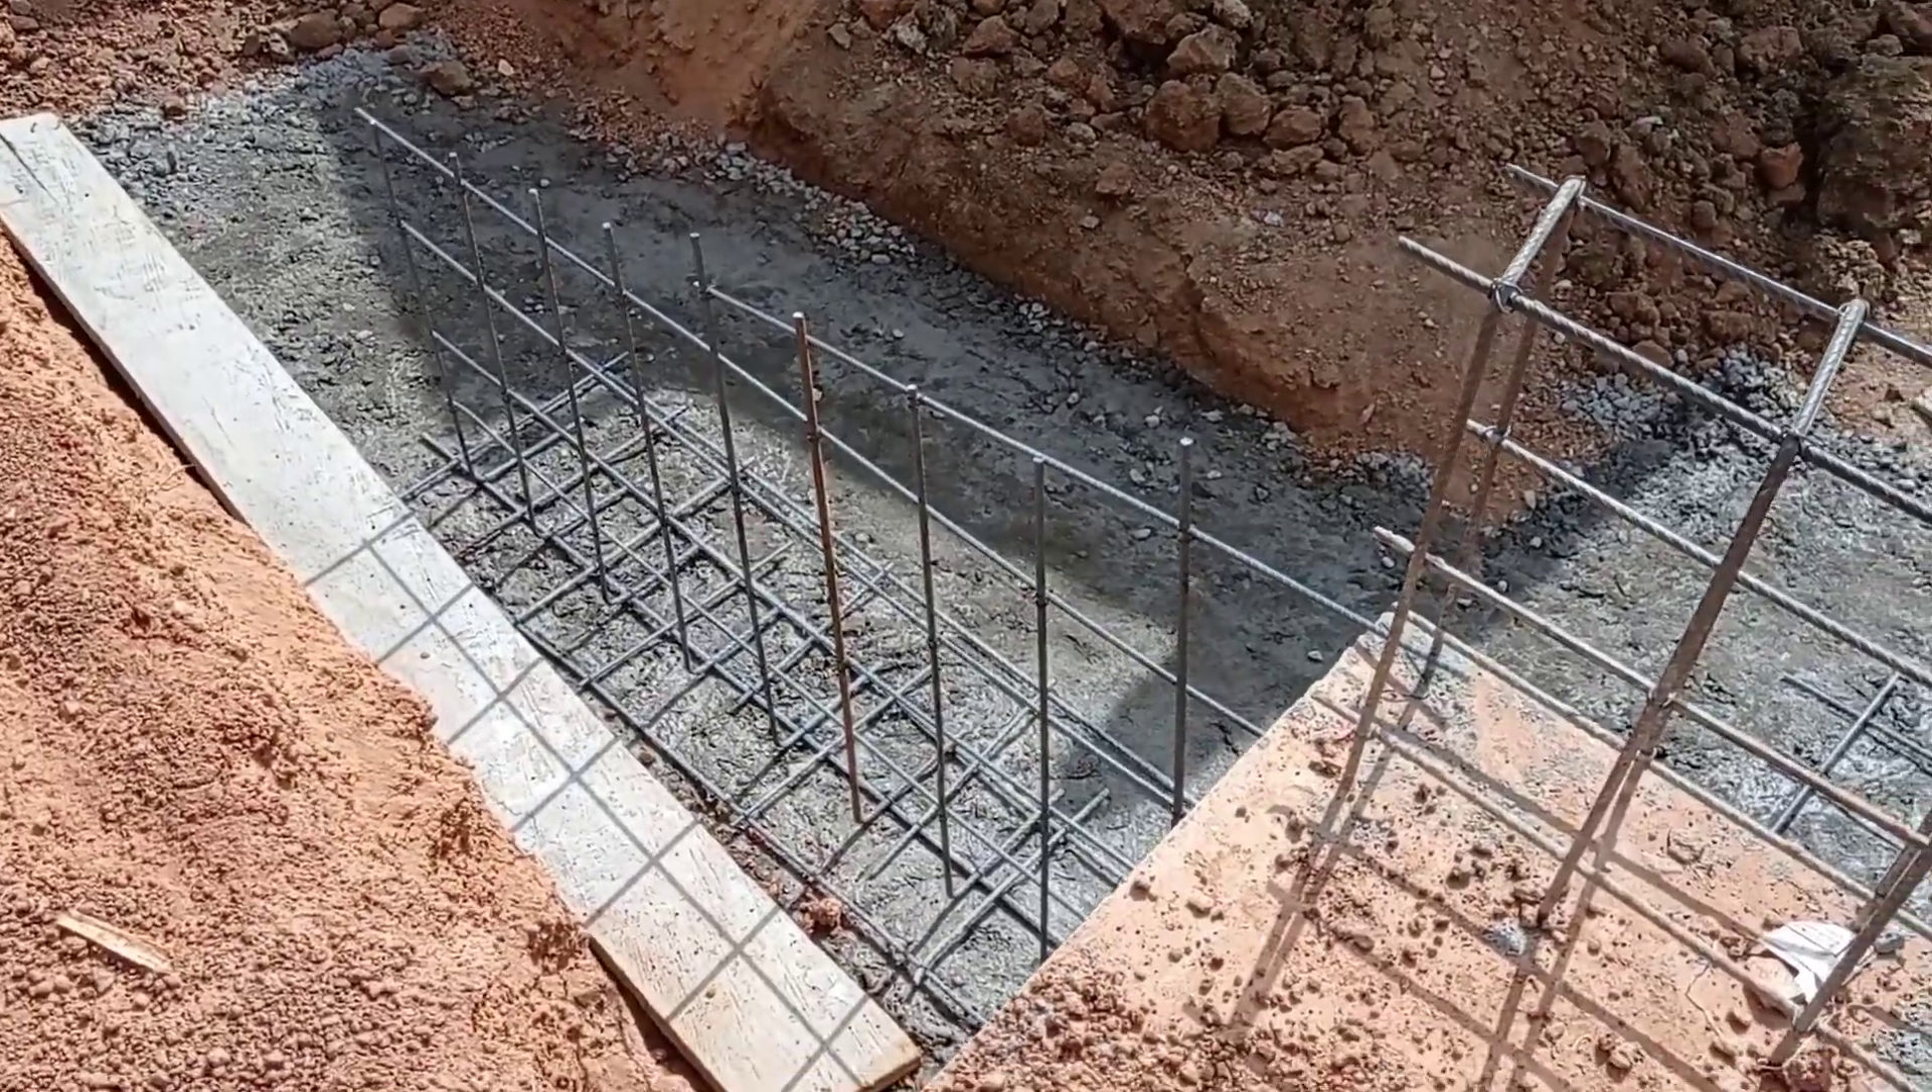Here on the left side you can see that the iron bars have been placed for the wing wall.